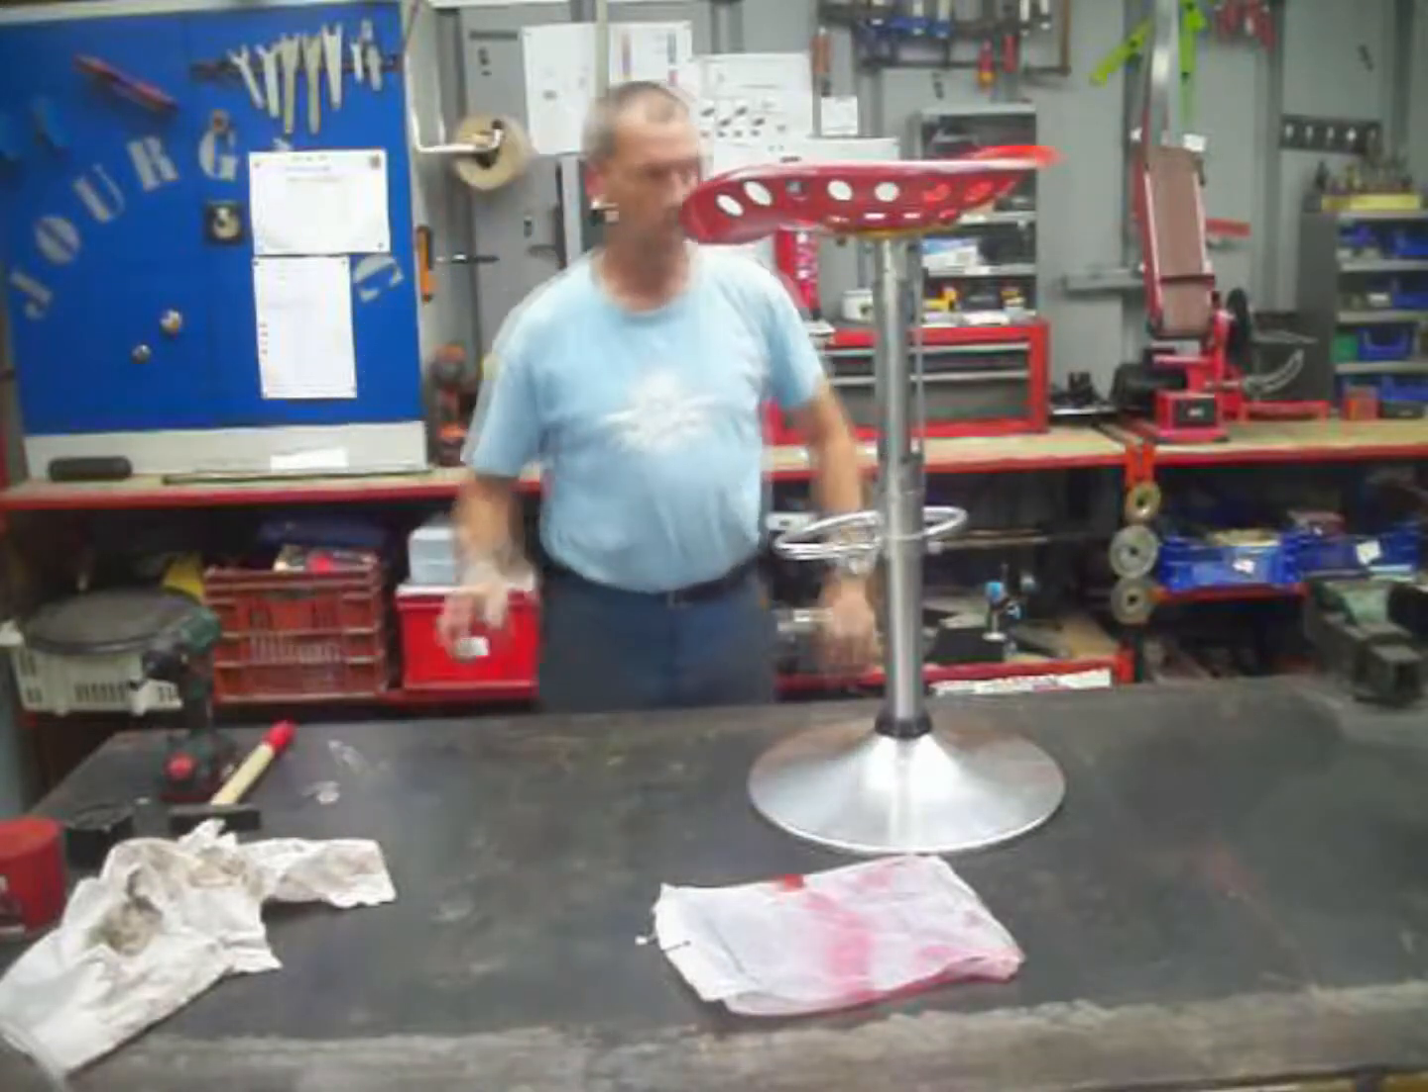Et voilà notre siège est monté il a une belle gueule.